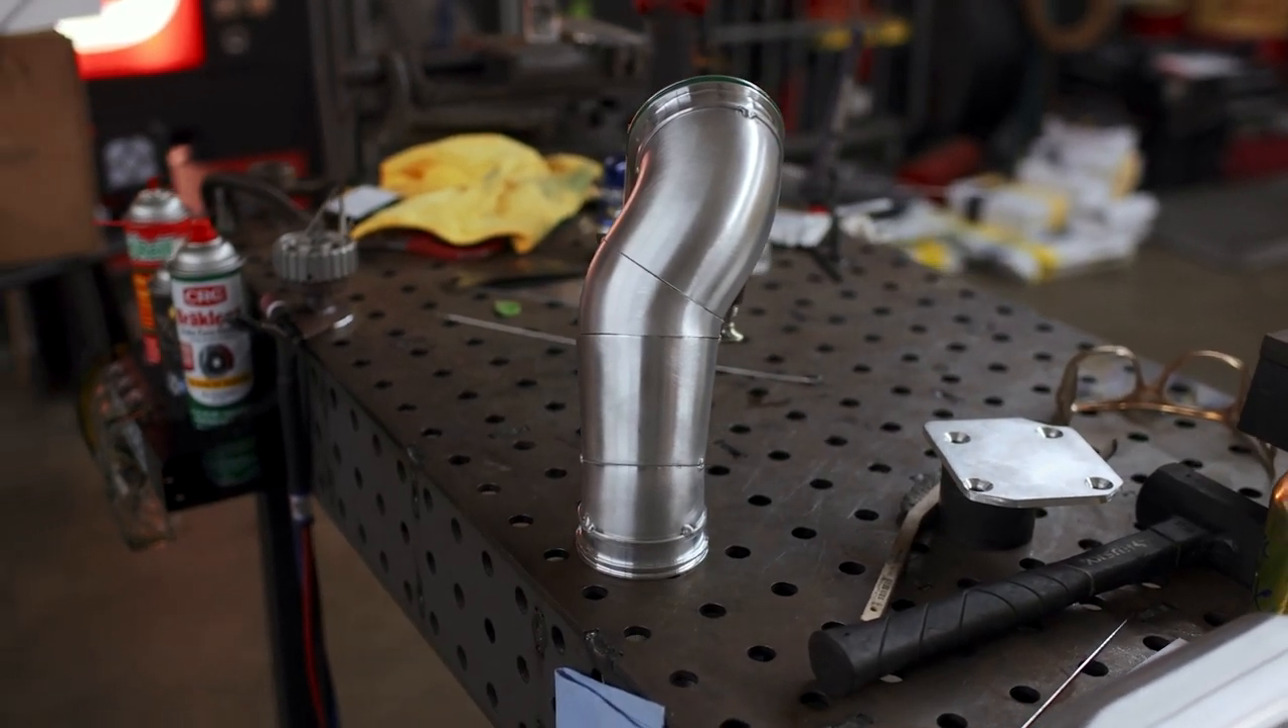And here you have it, the finished piece all tacked together, and I'm really pleased with how it came out.